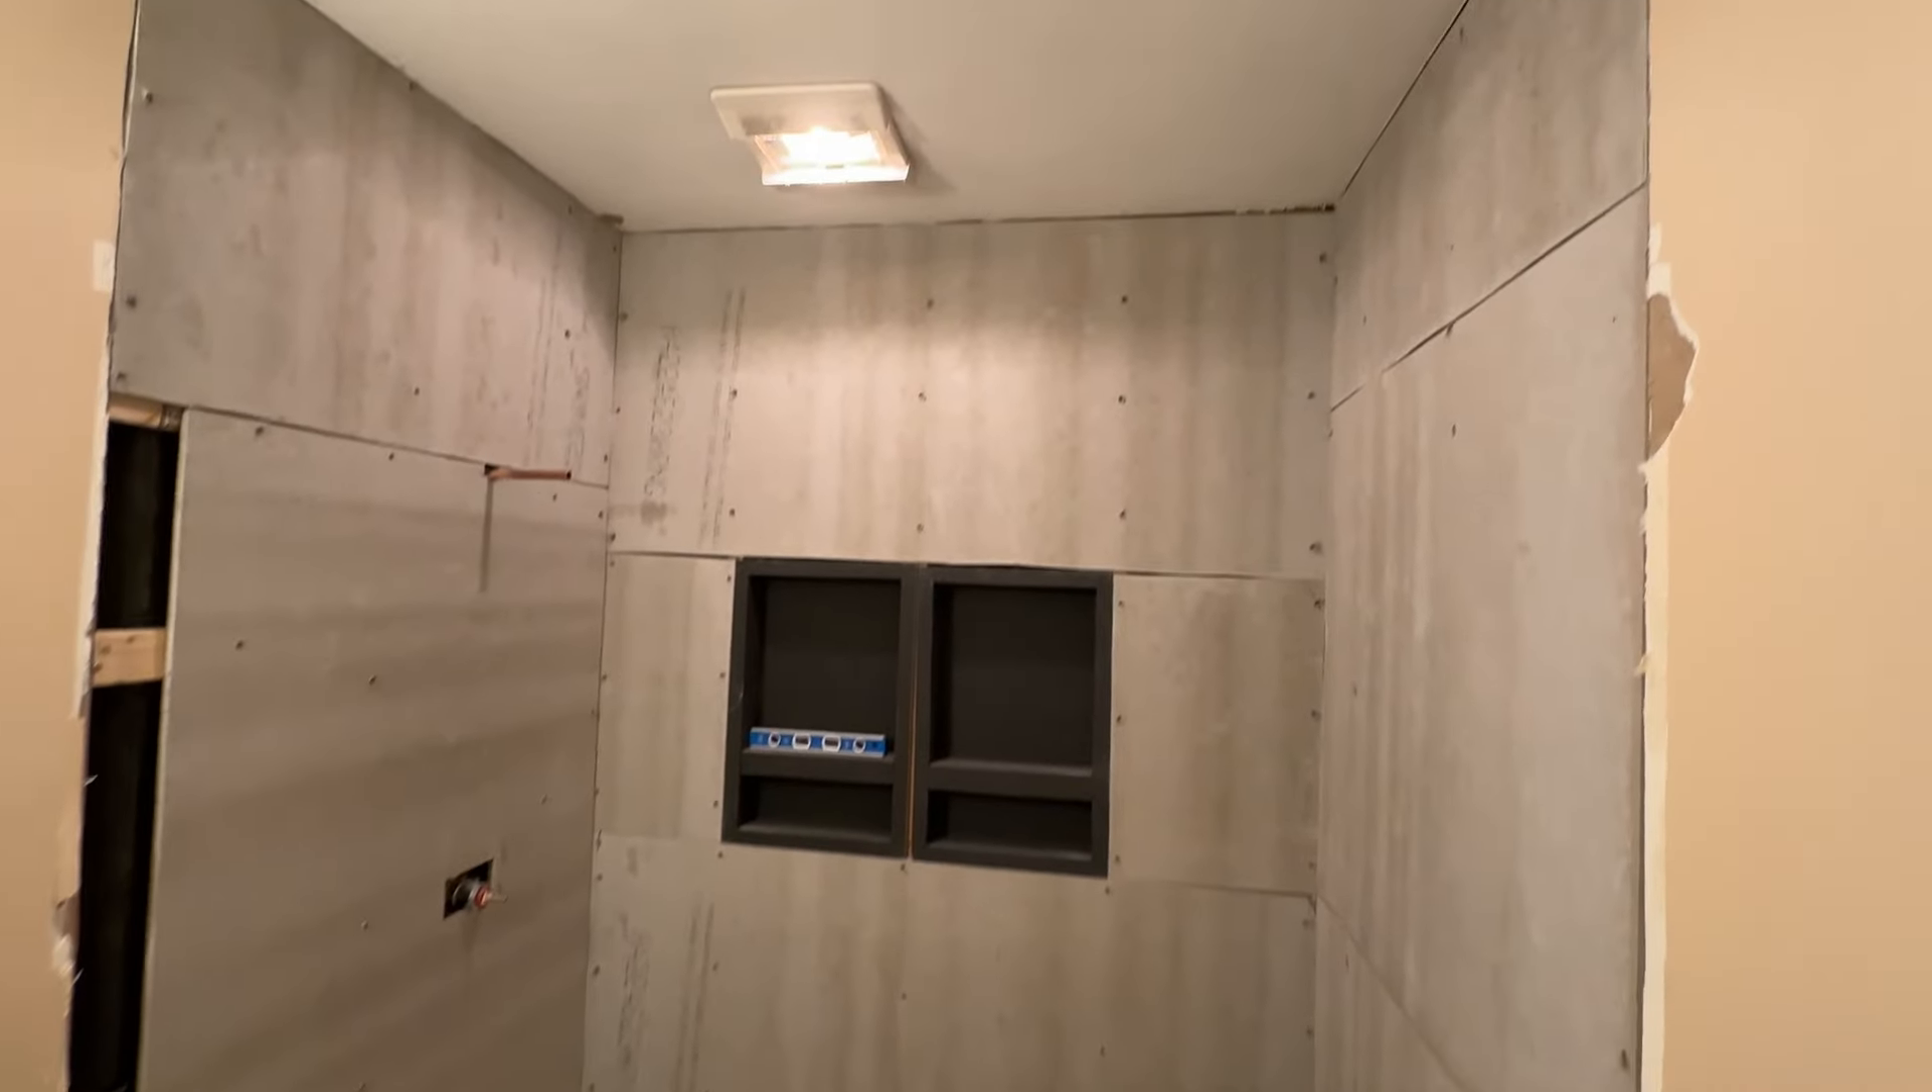We almost got all the backing board up.